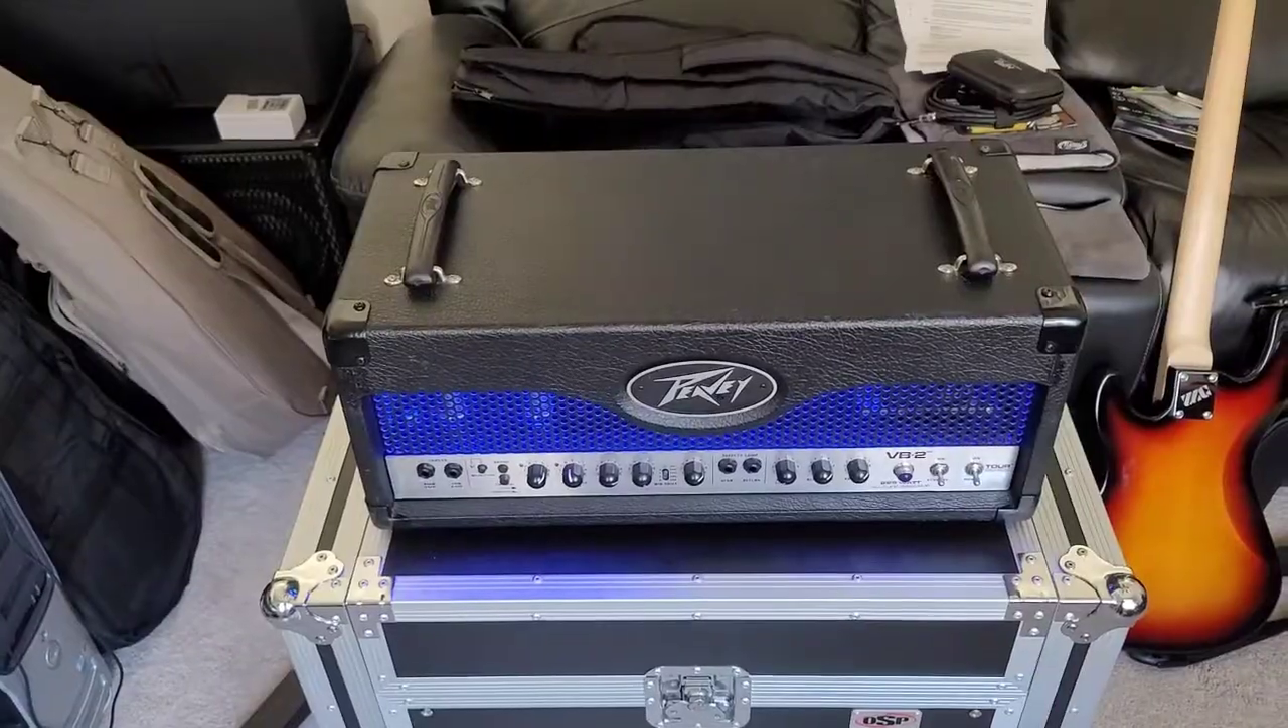Here is the amplifier all put back together, and I also installed some LEDs.